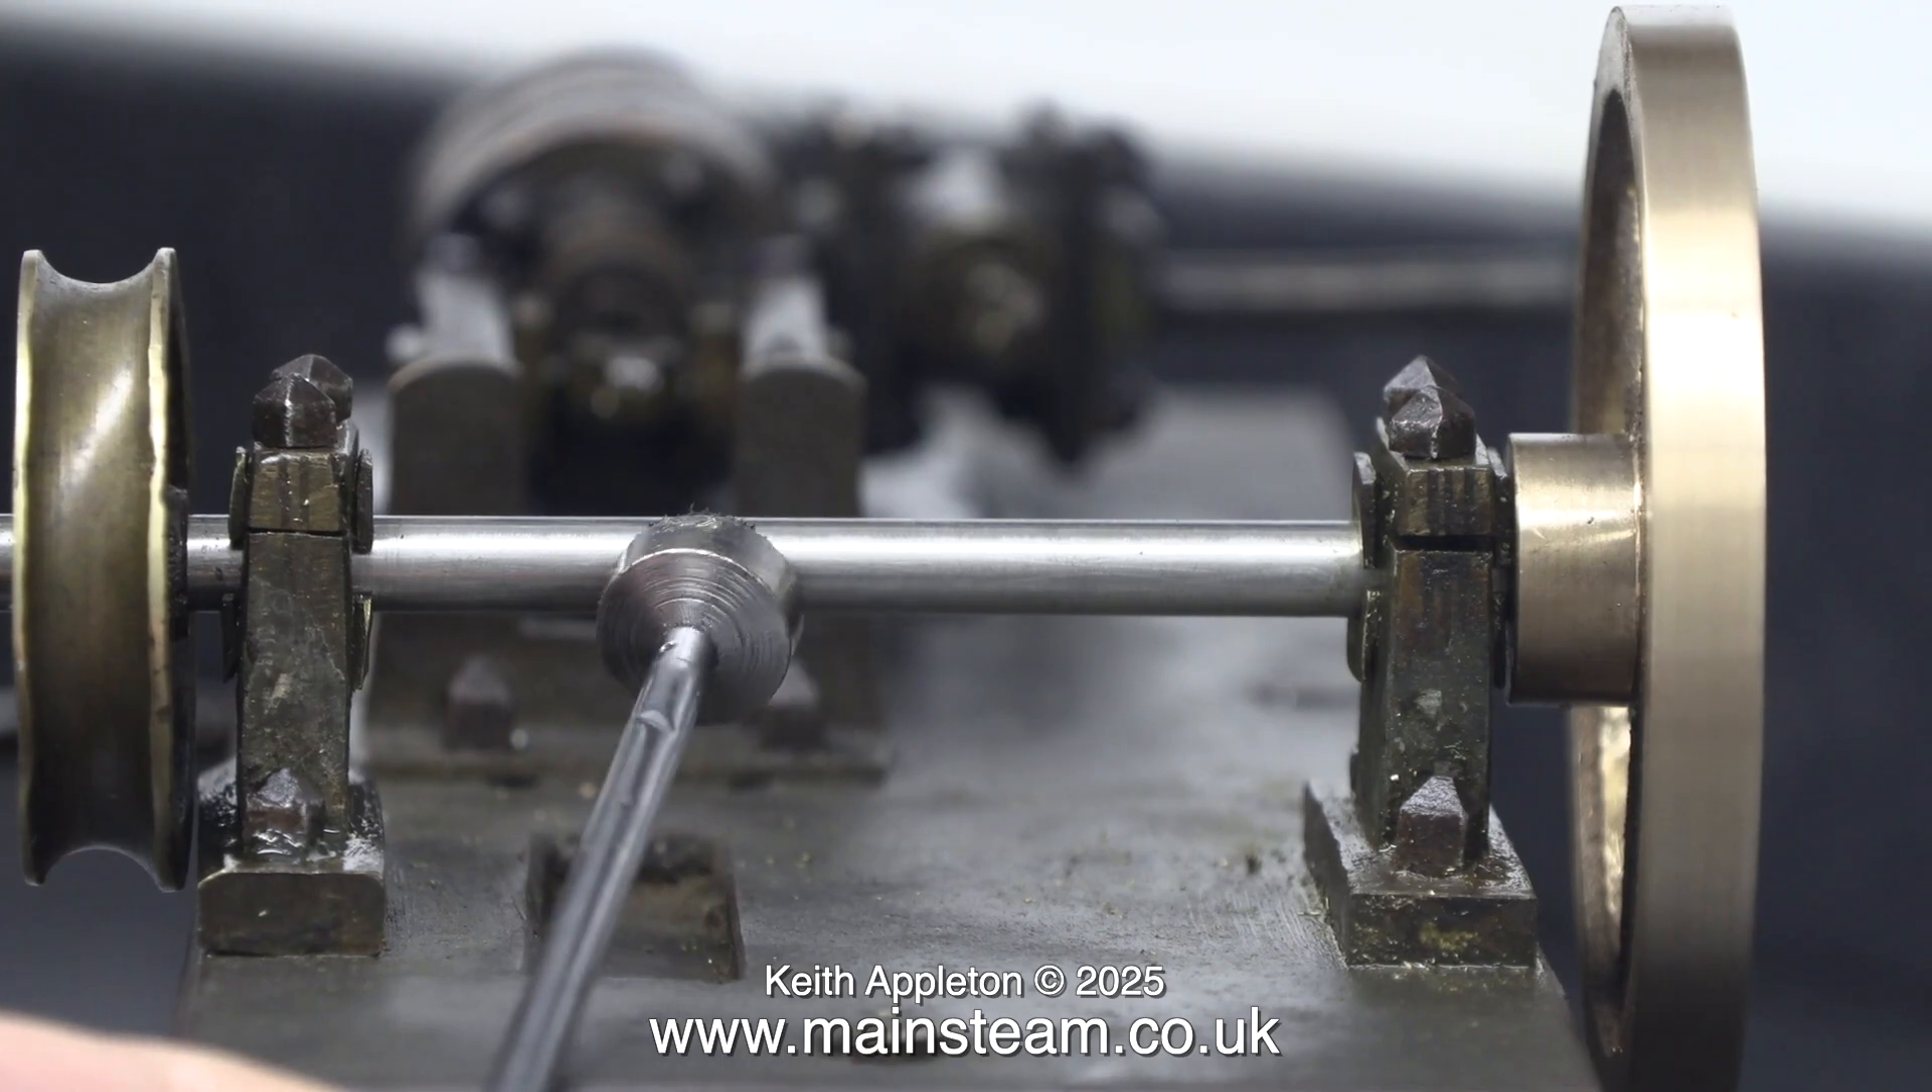I selected and cut to length a piece of stainless steel and here it is in position in the bearings holding the pulley and the flywheel.